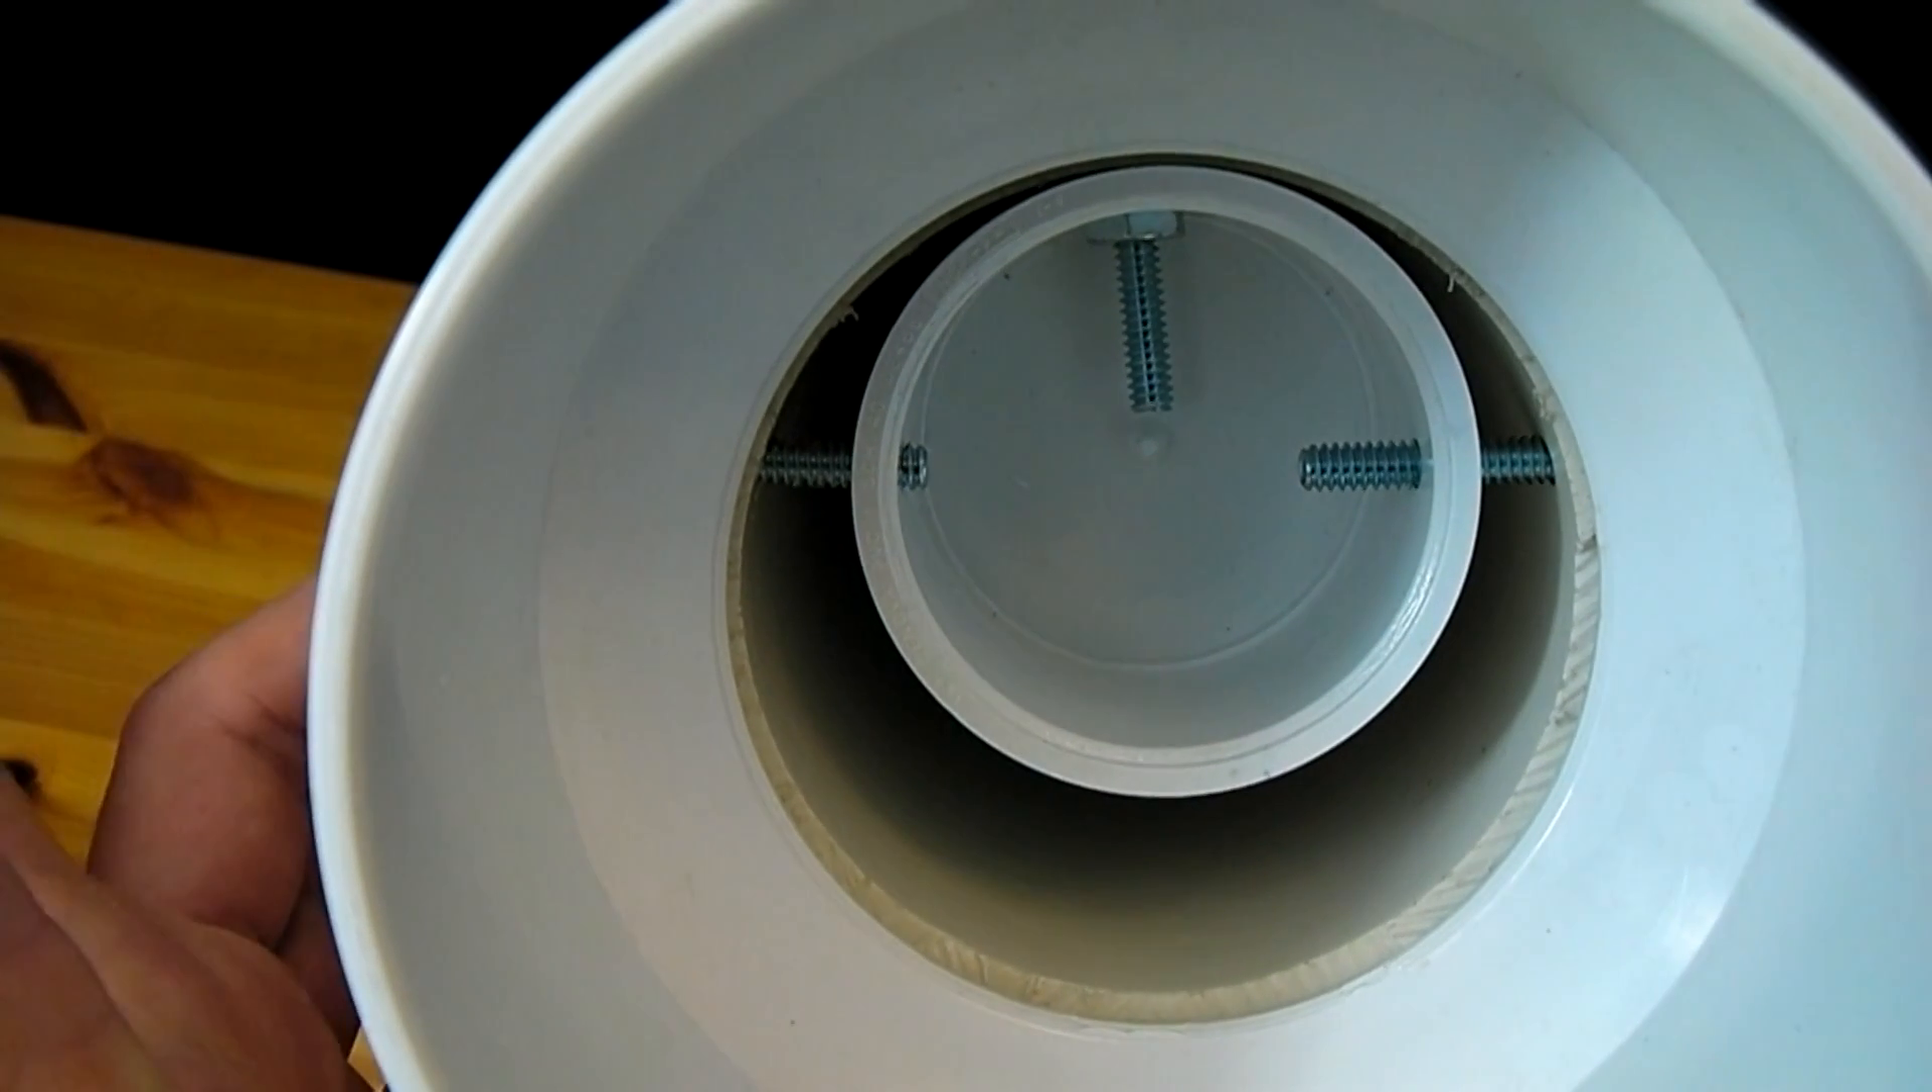You can see these screws now fit in nicely.